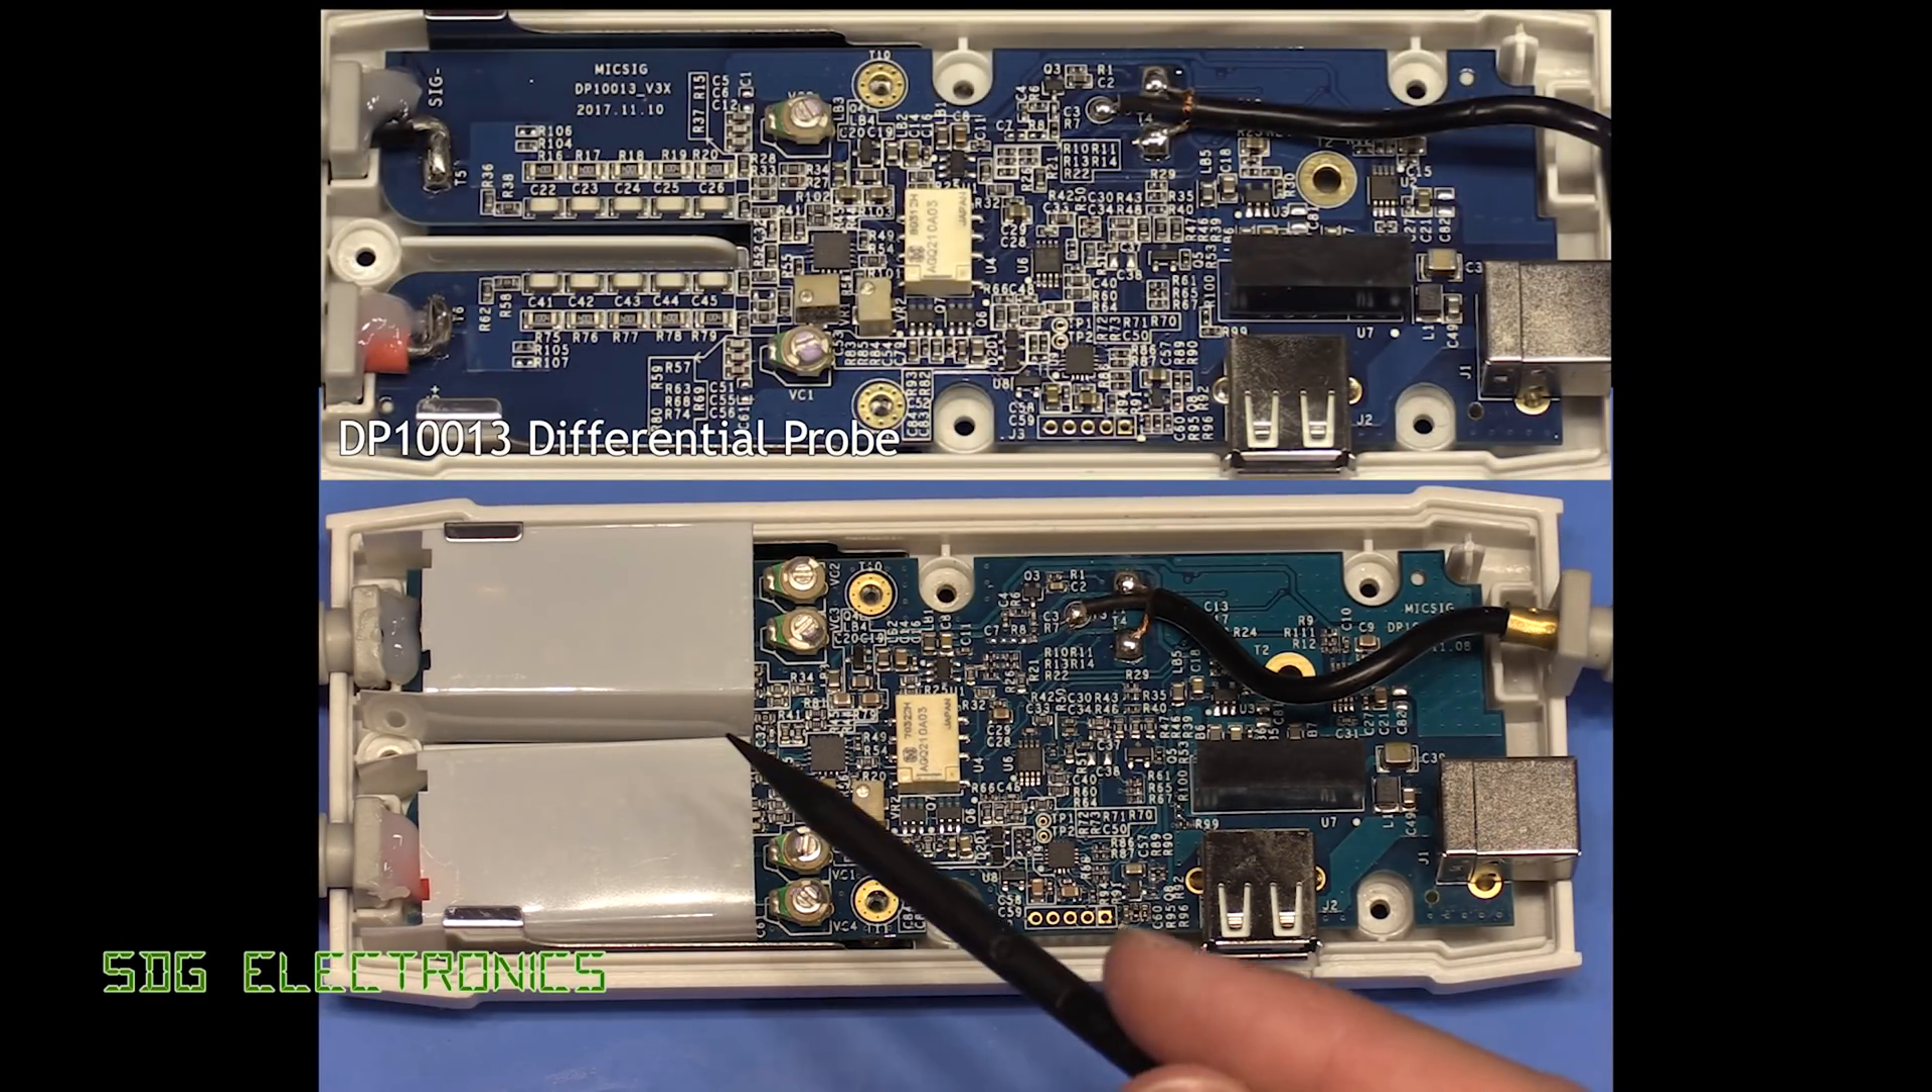All right so i've managed to get the case open.